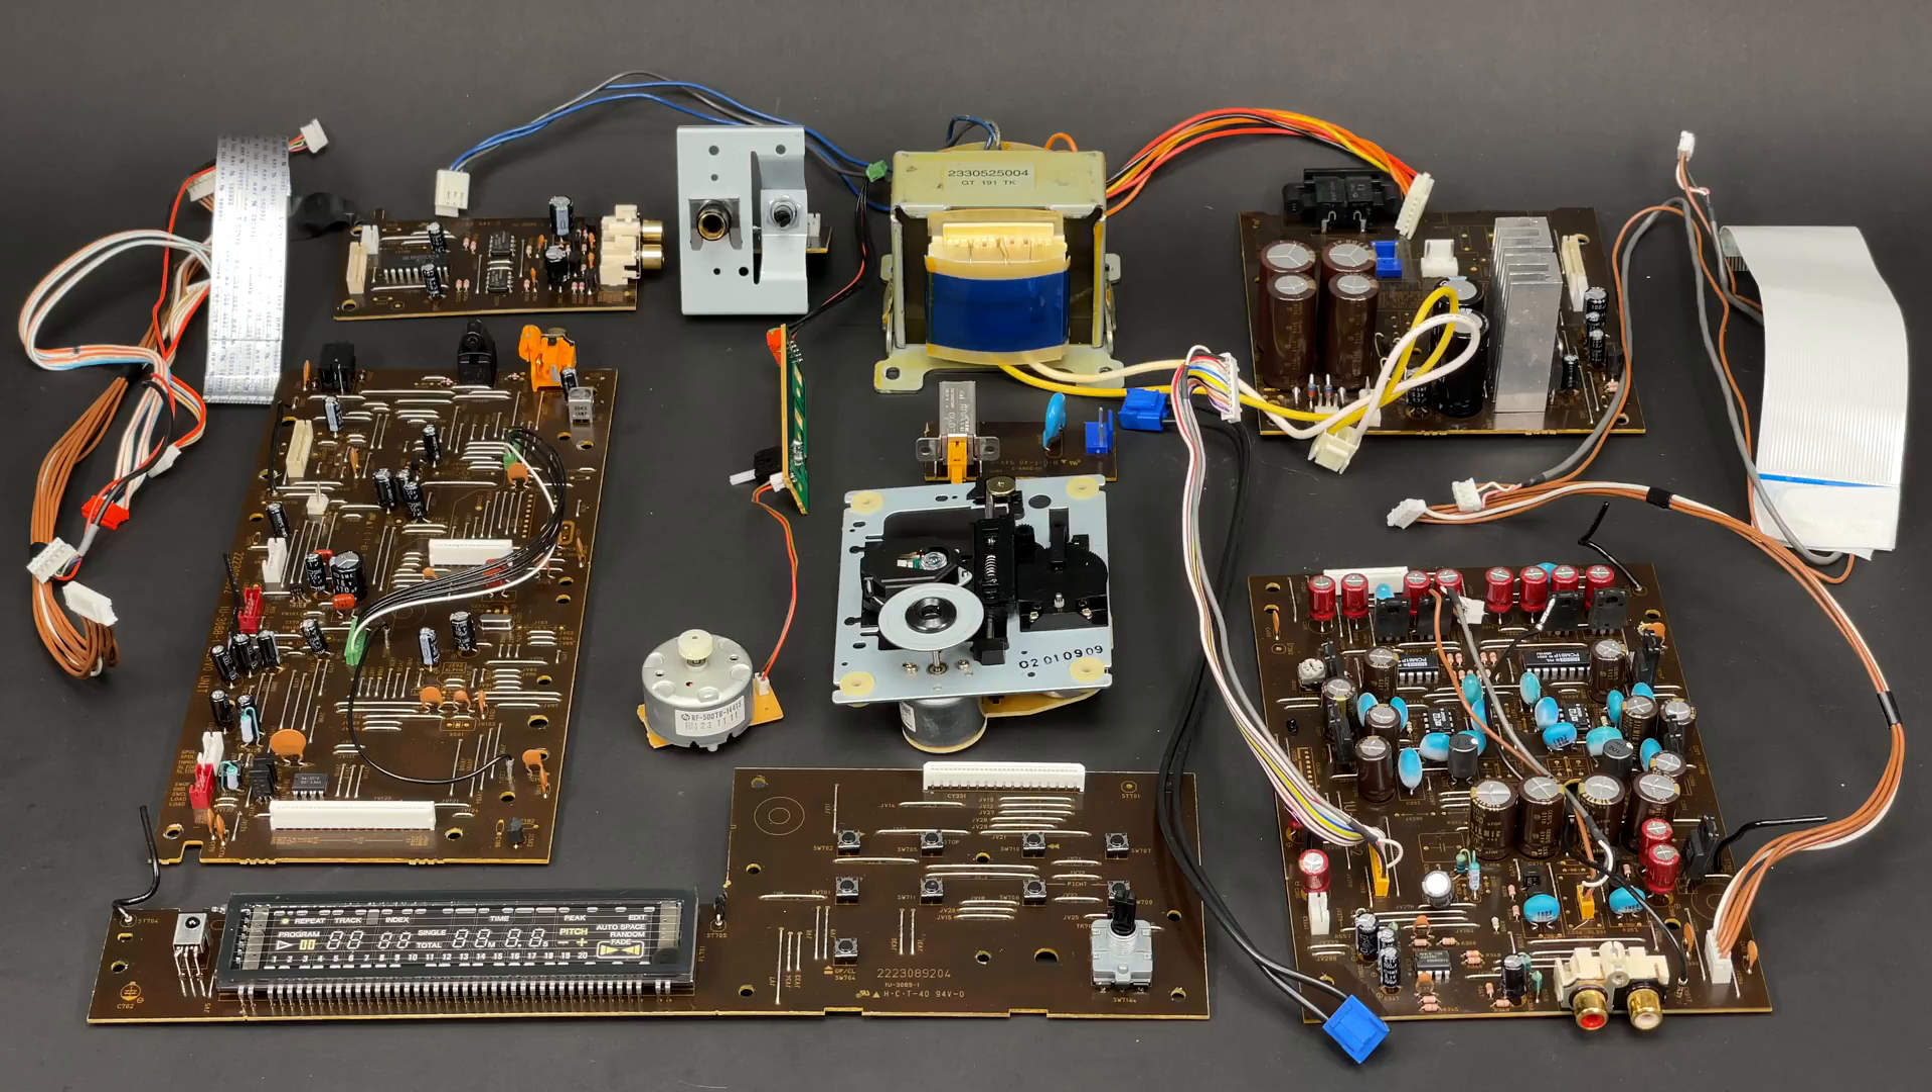So that's the Denon DCD1550AR fully disassembled.